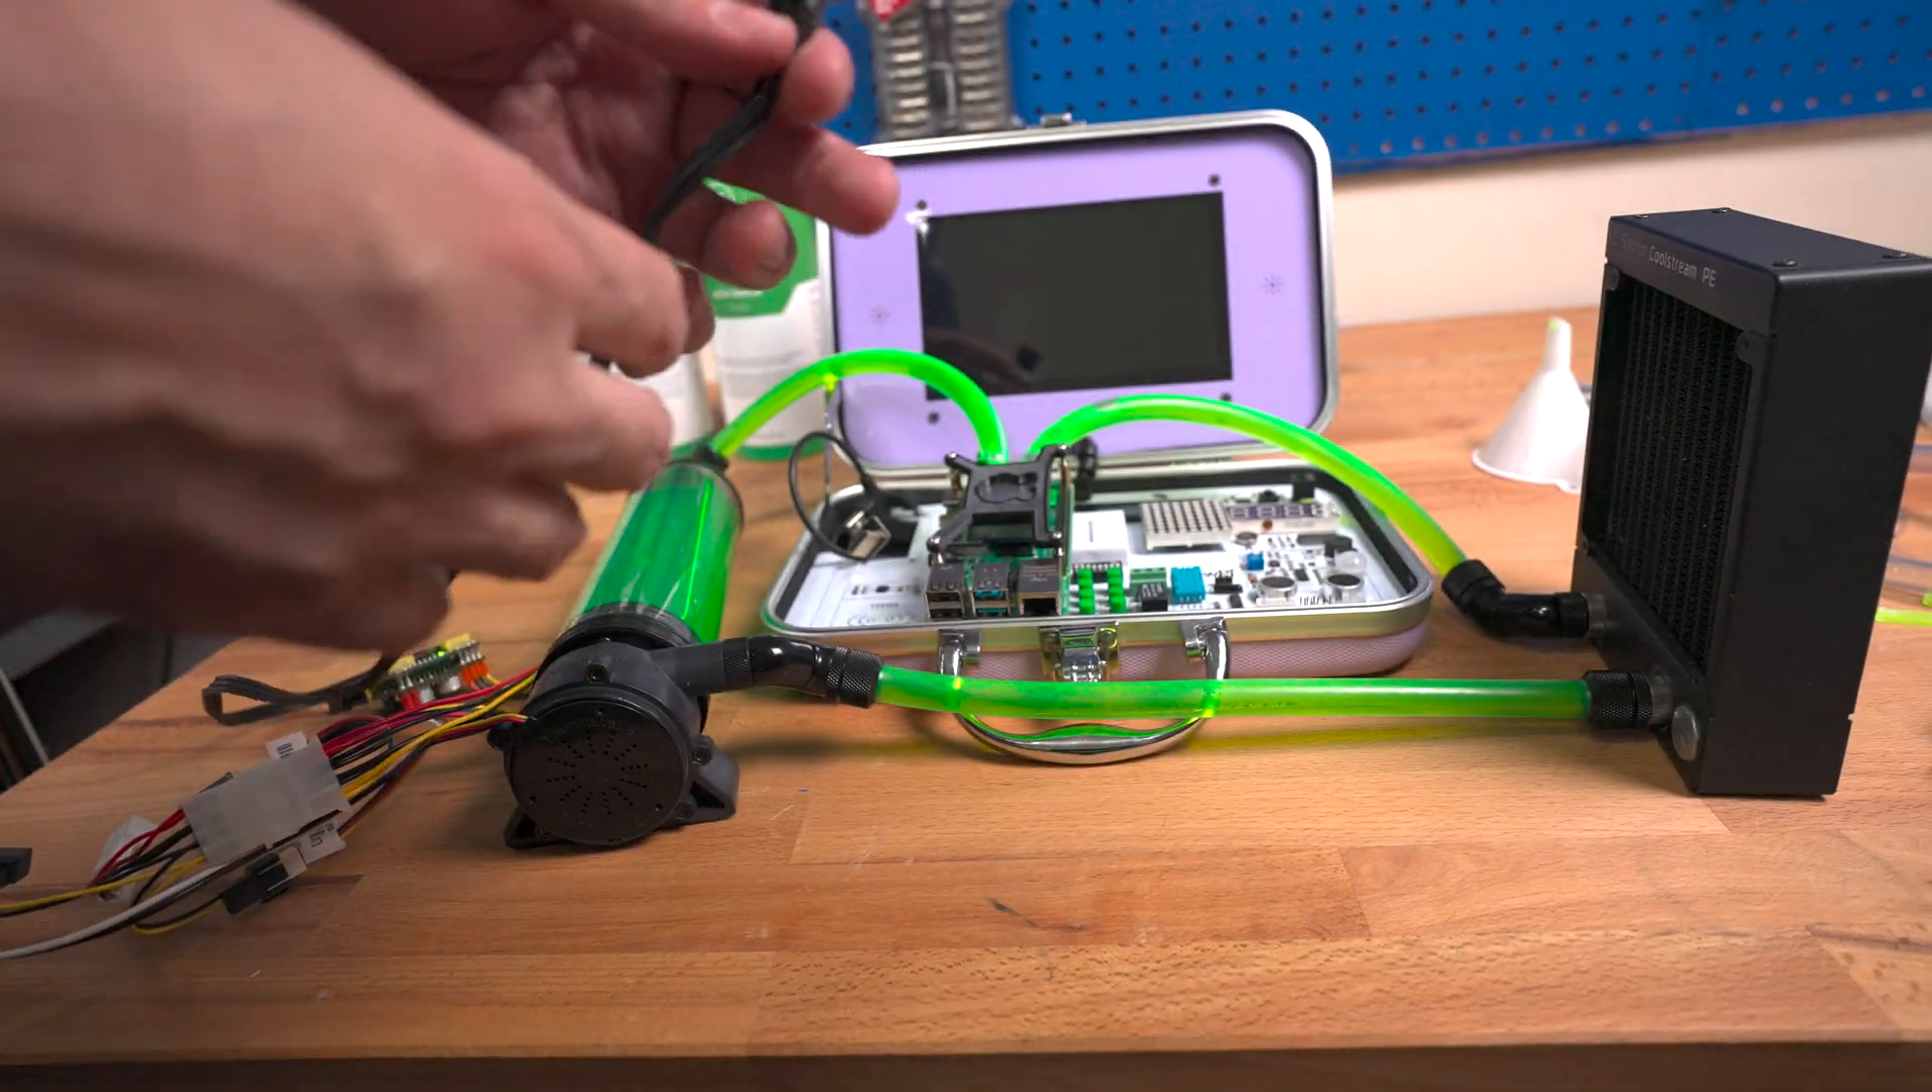Now i have the pico power supply right here as you can see and i have everything connected the loop is filled so all i have to do is hit this button right here and we're good to go.